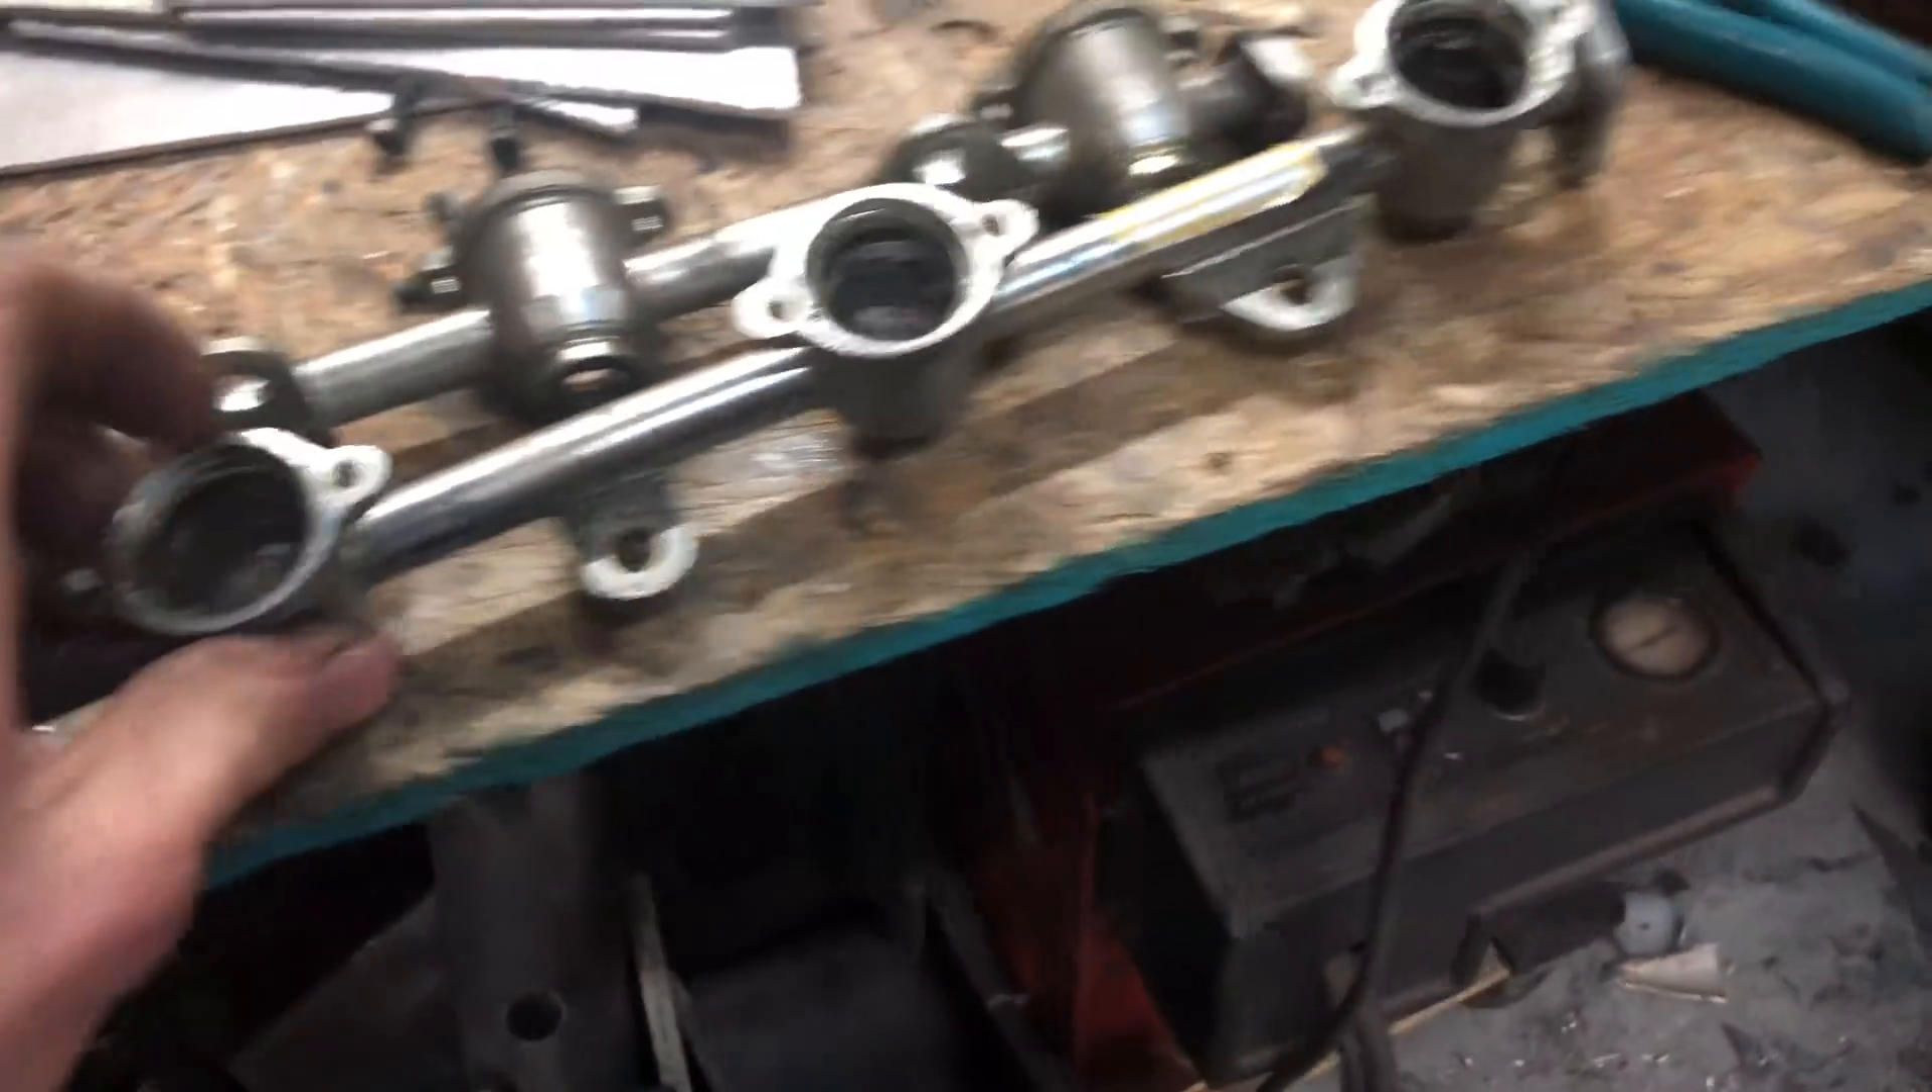So now I pulled the fuel rails off, uh, pulled all the injectors out.